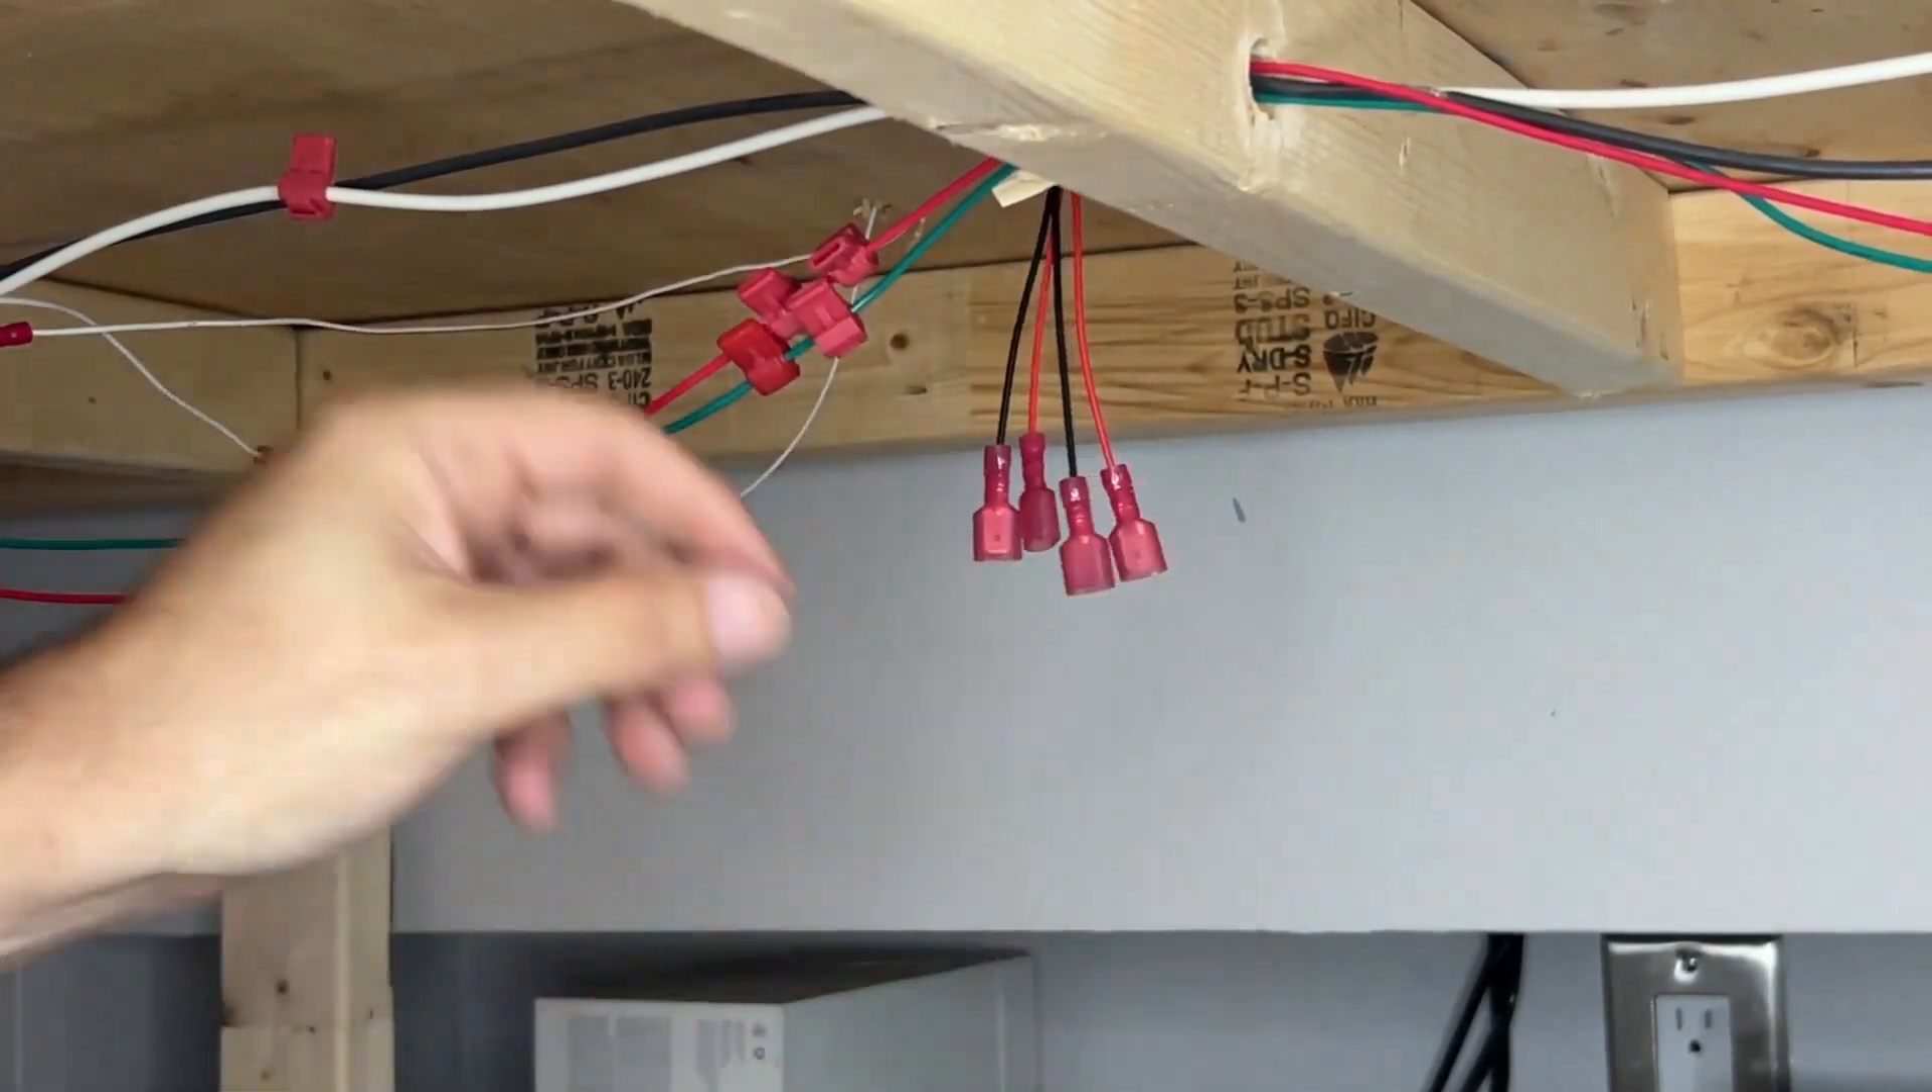So that's all my plugs on and all my connectors on.